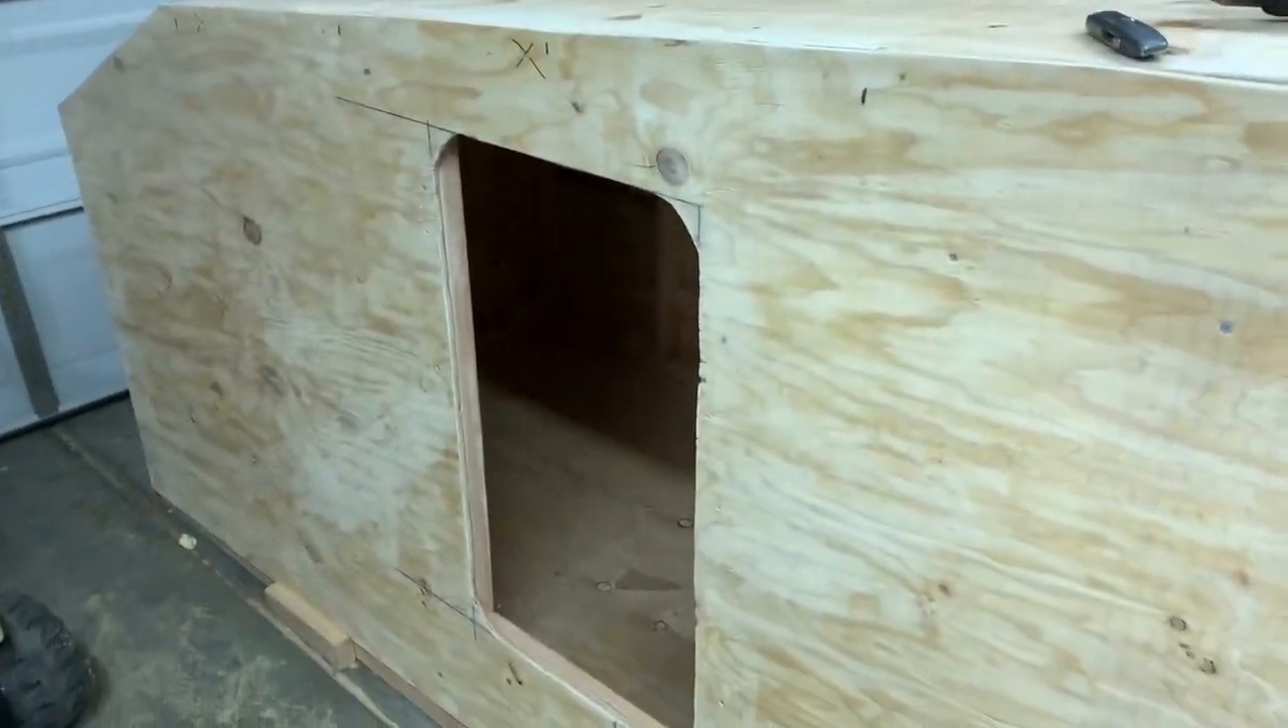So I've got all the sides on, got that window framed, cut that window out, got it framed.